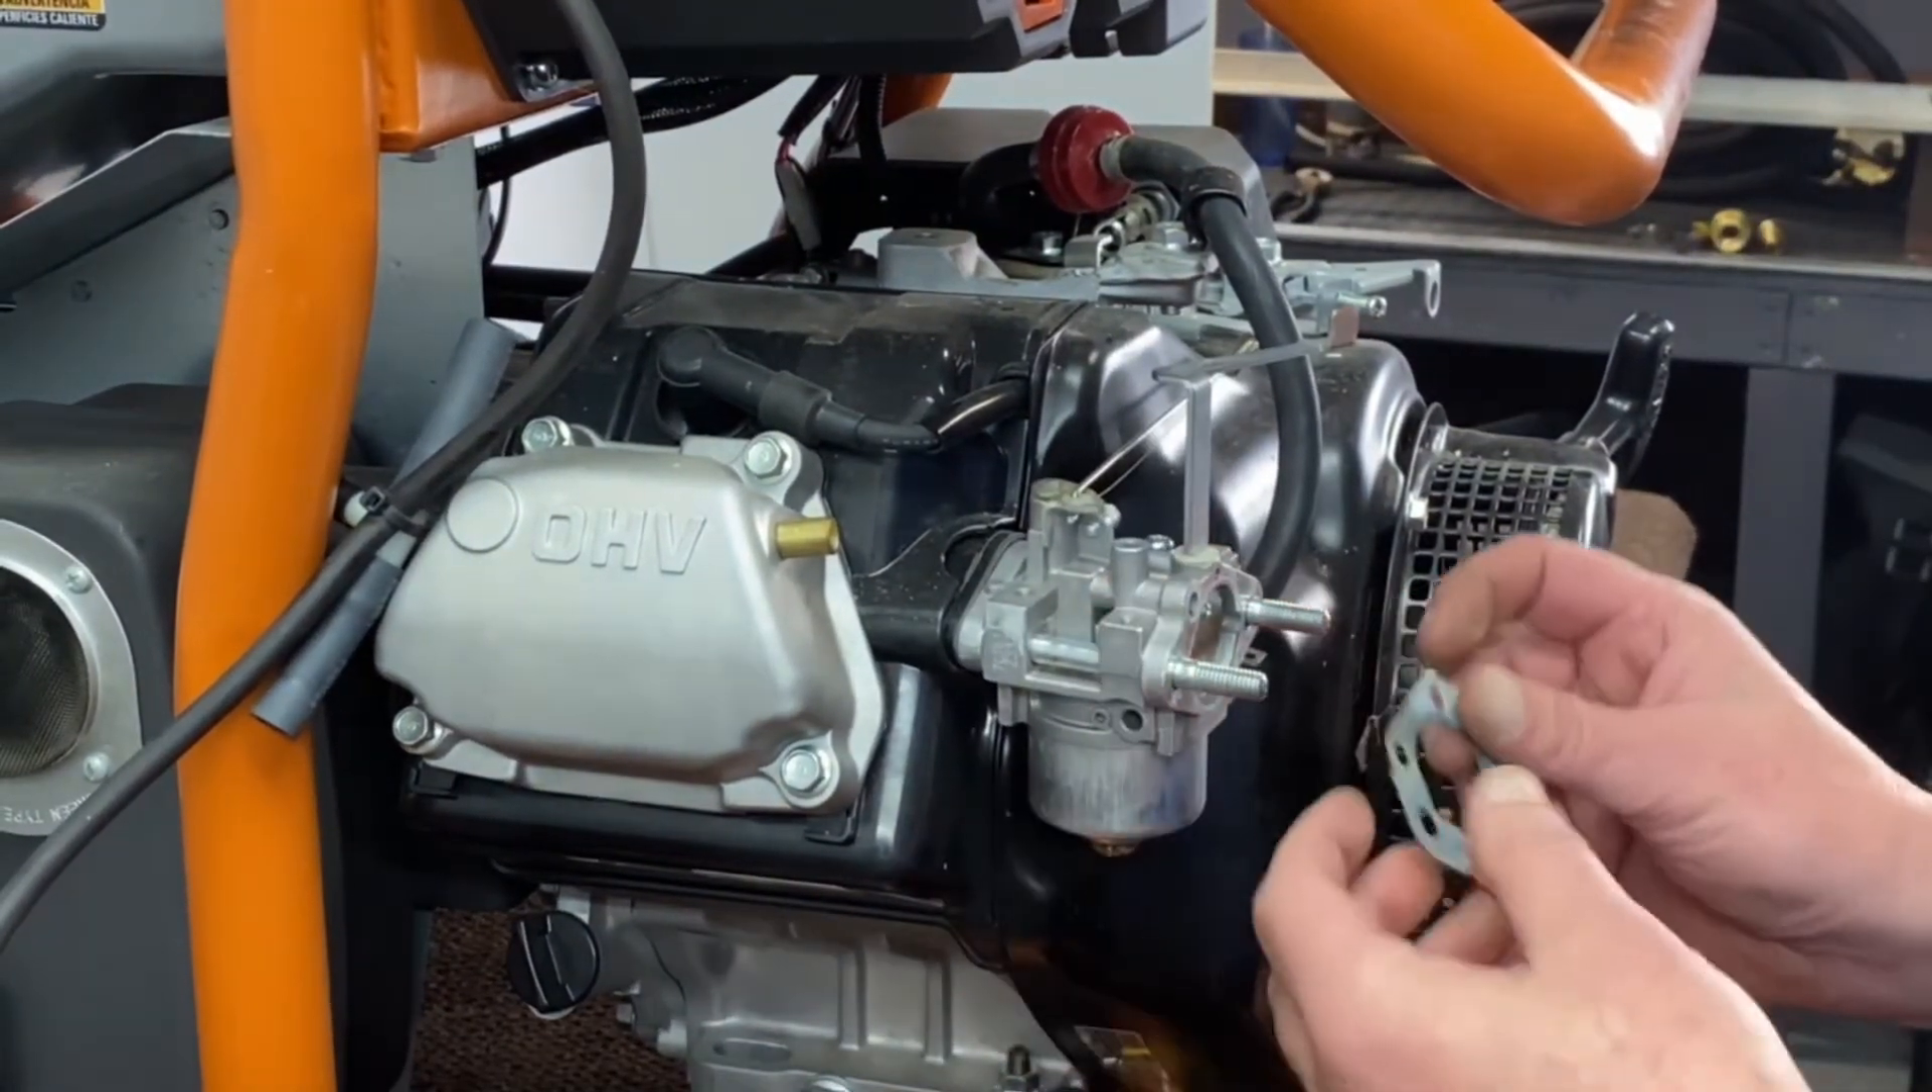Okay we got our carburetor put back on there now. We've pulled our studs out.